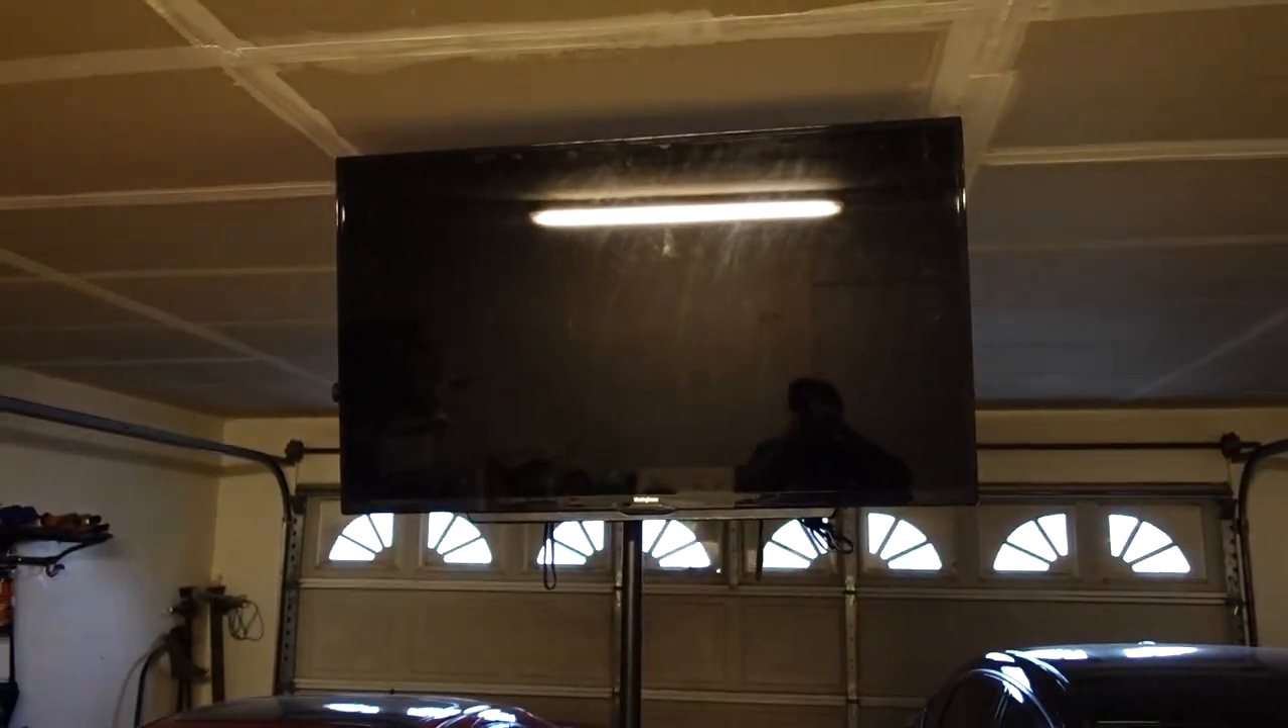So there's a TV we raised it up almost touching the ceiling as an example of what you can do at a gig.